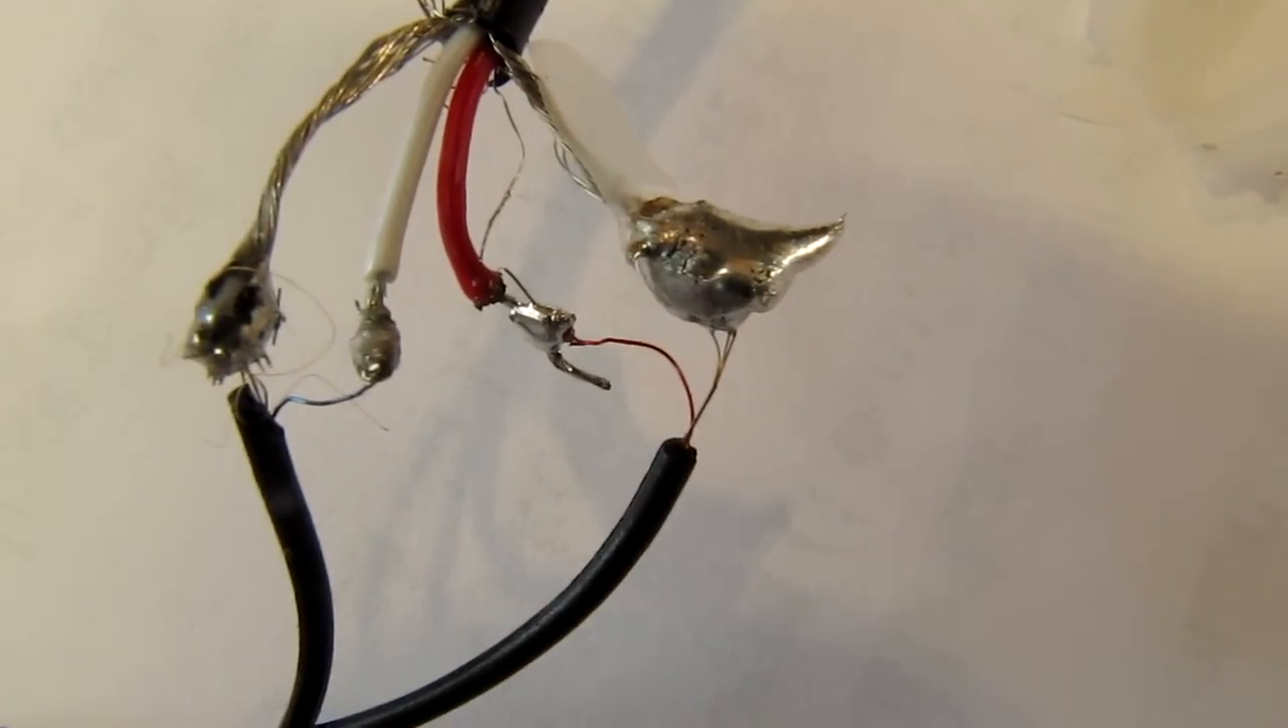Now I am done soldering all the wires.